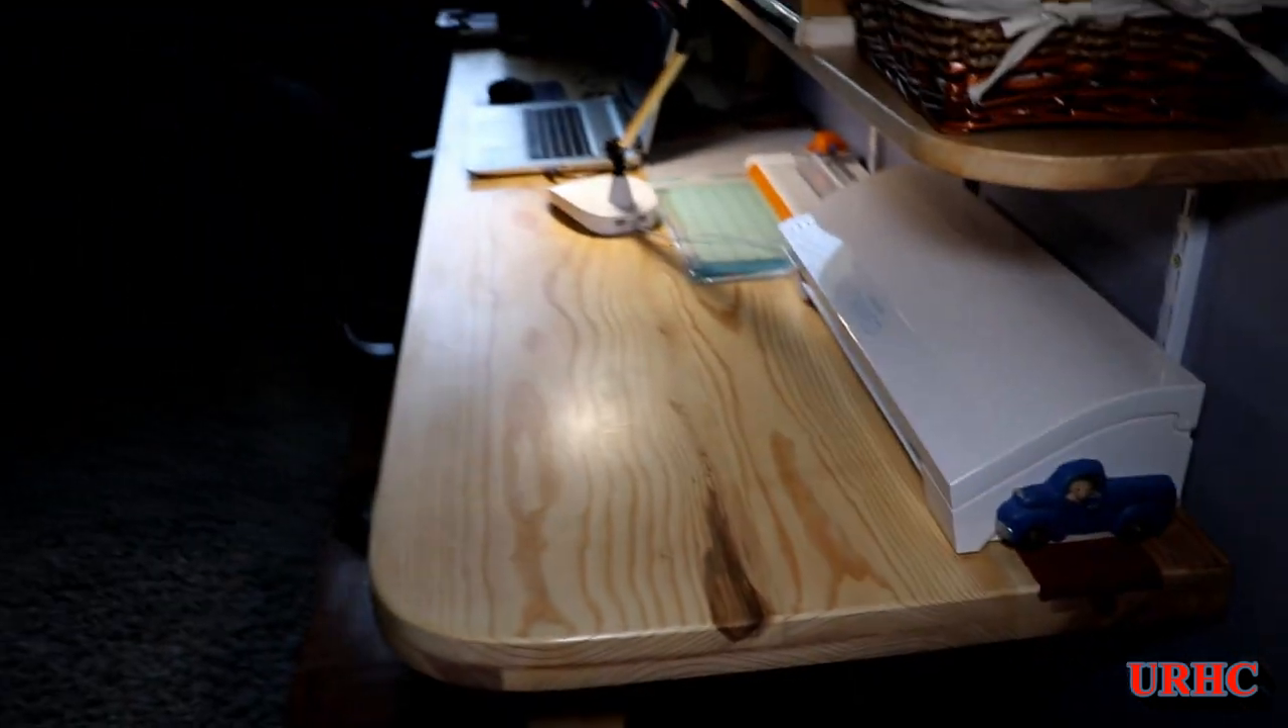I've got my new desk installed there.